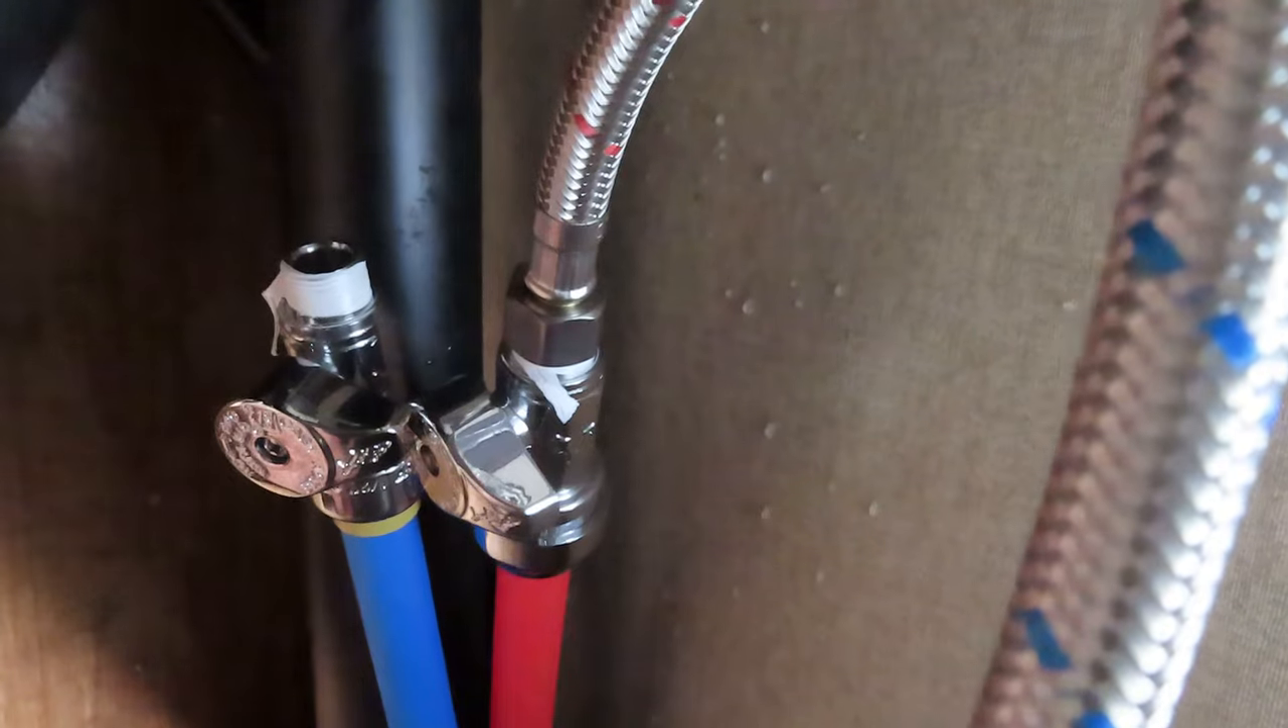I got the hot side on and now just reach in and get the cold side on.